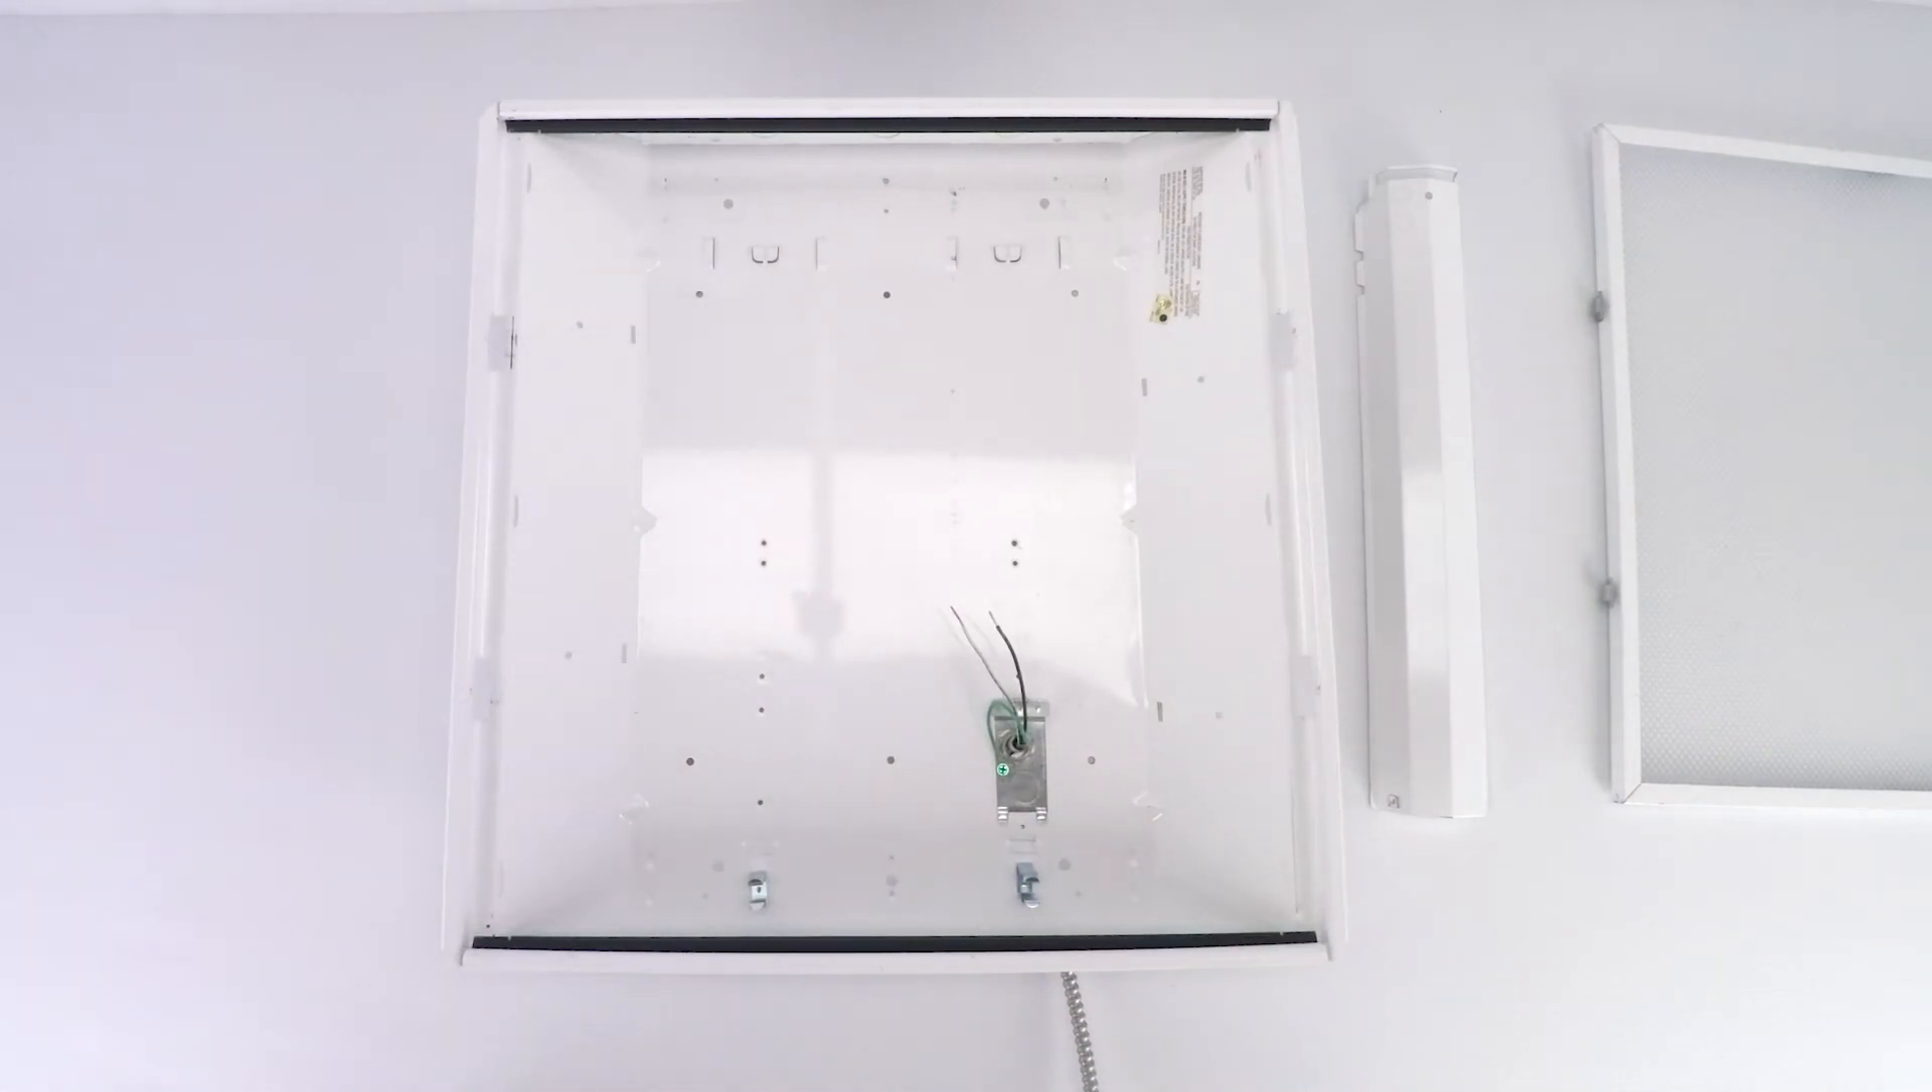And now your fixture should look like this inside, completely empty.